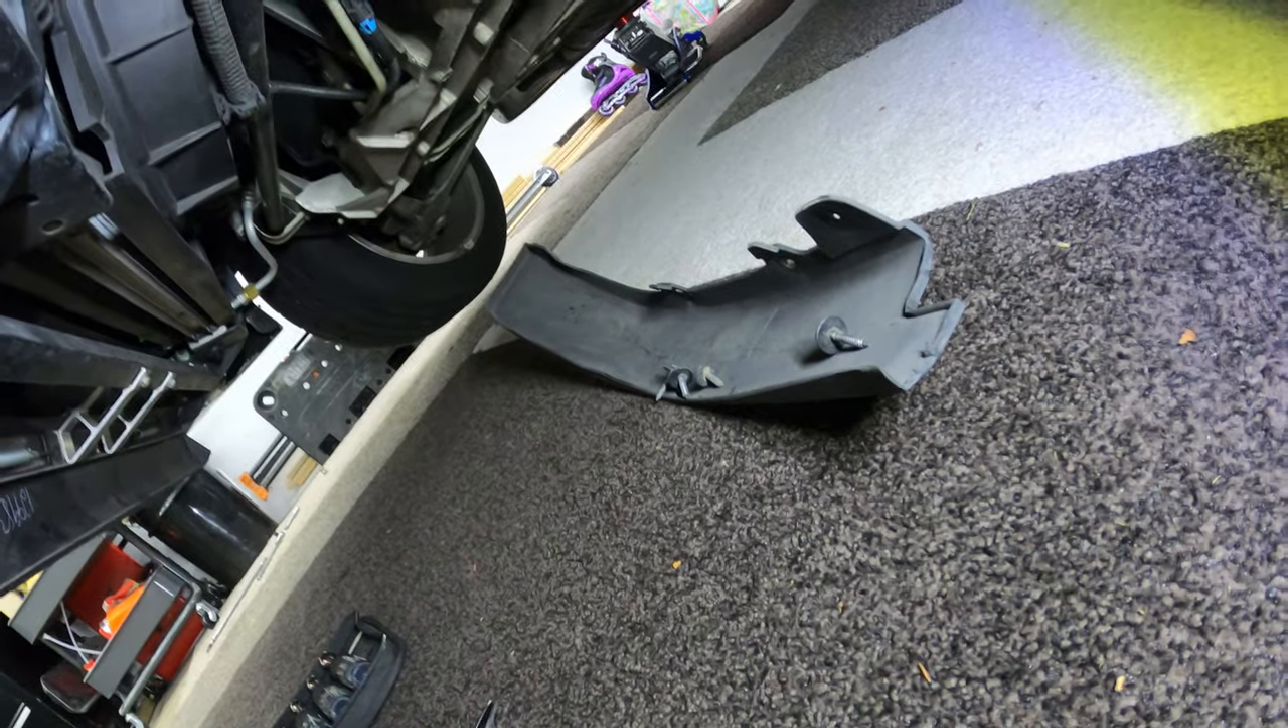Air dam is off. Four screws, set it aside.